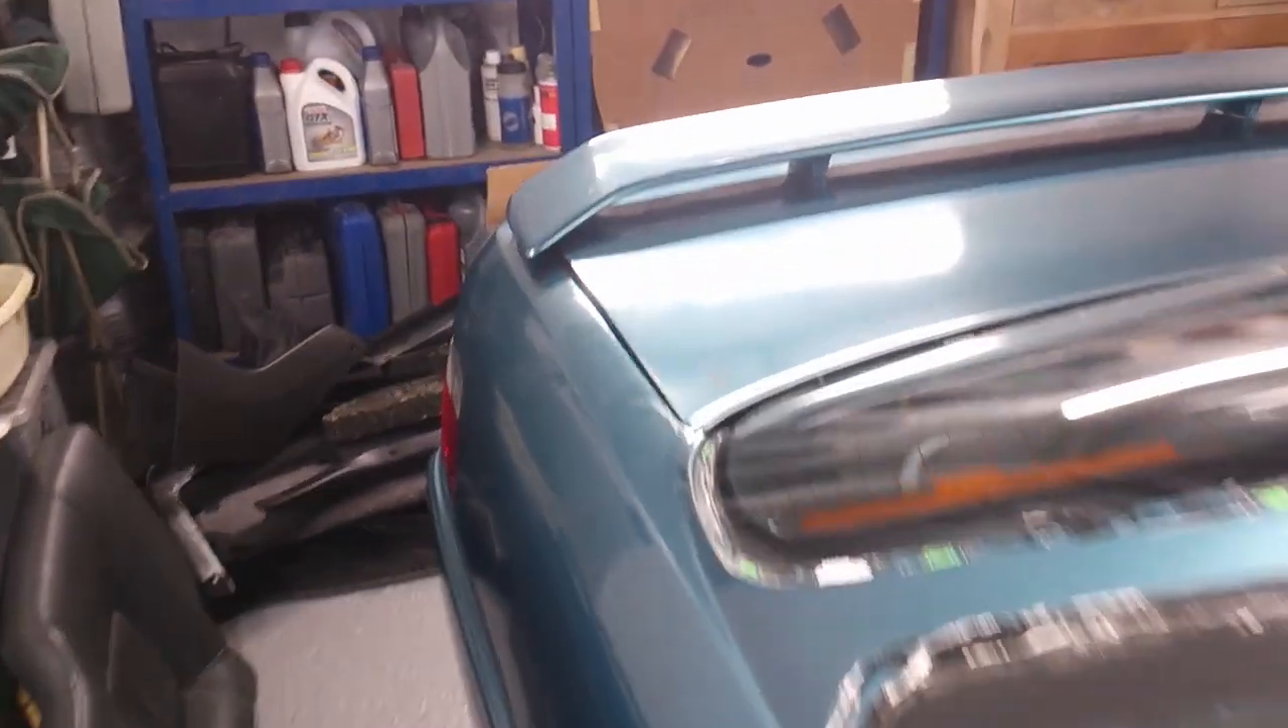I've left the spoiler on for now.